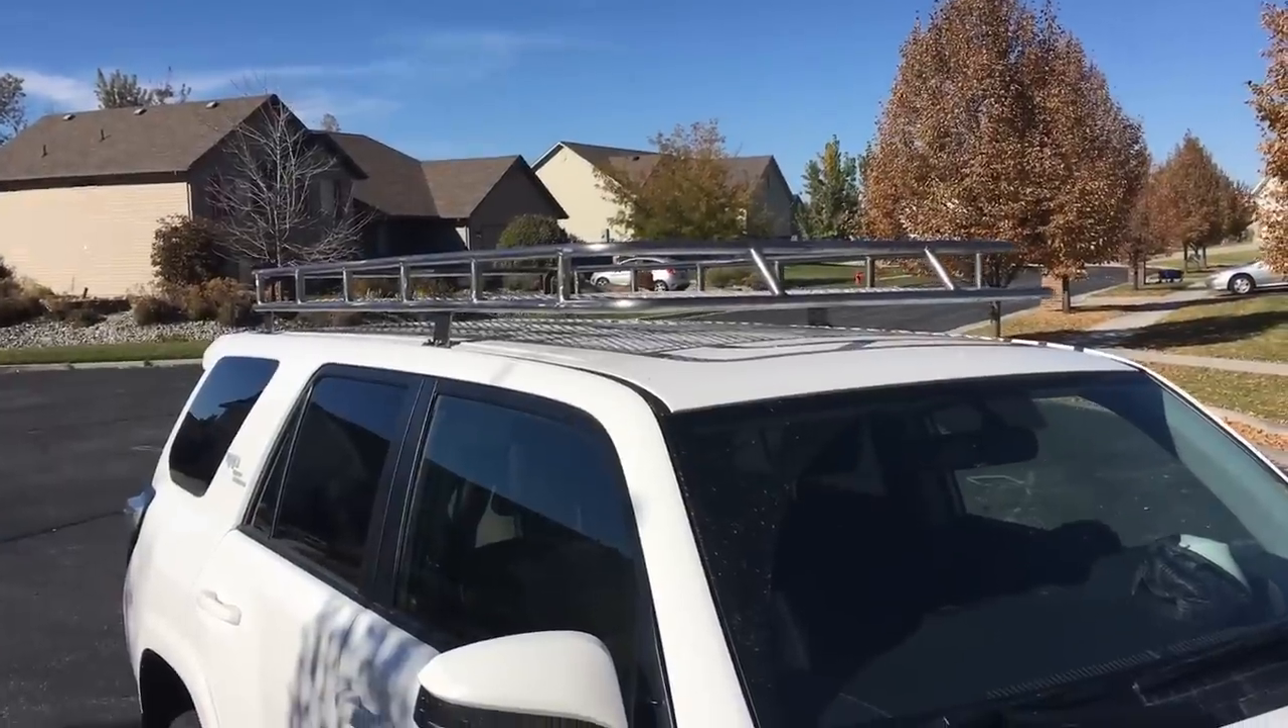Okay the rack is on the roof.